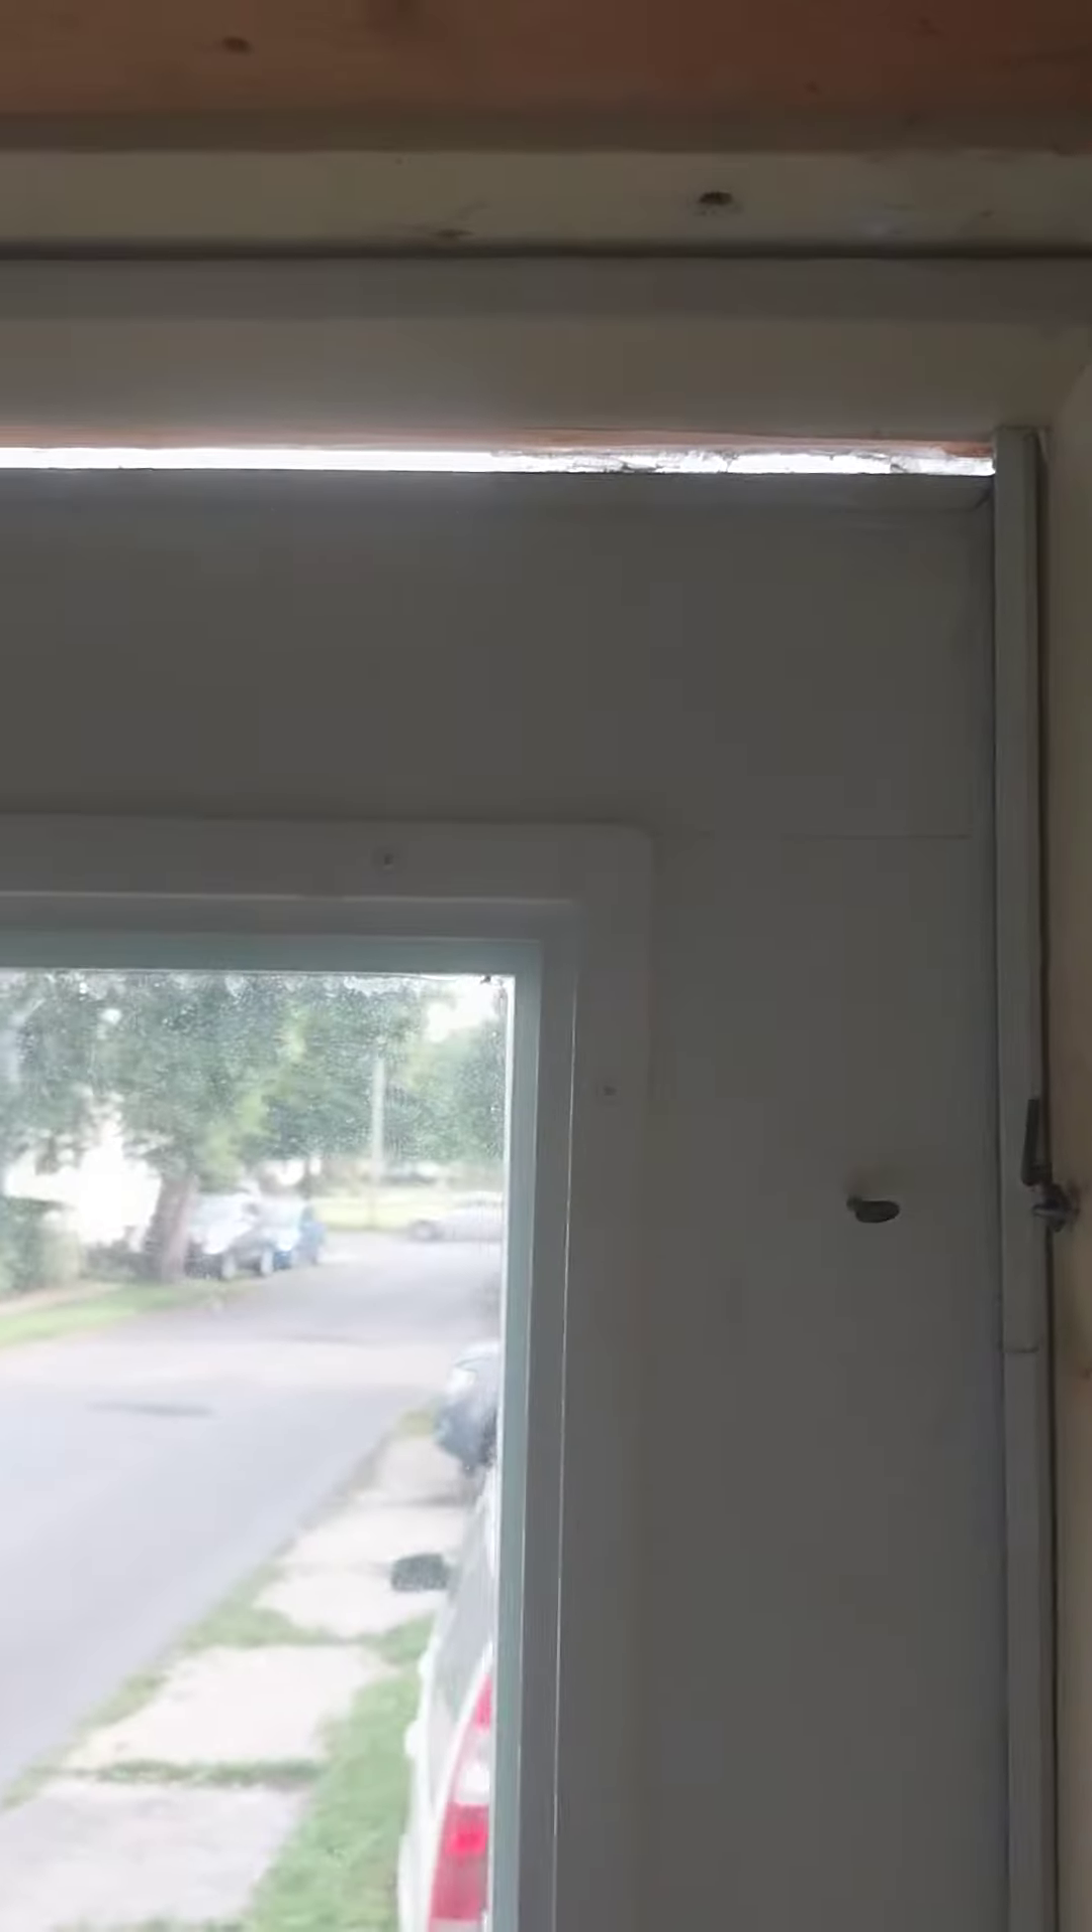This is where I really be having my main issues at in the back door. Flies and stuff and spiders be coming in. So that's a real big gap.